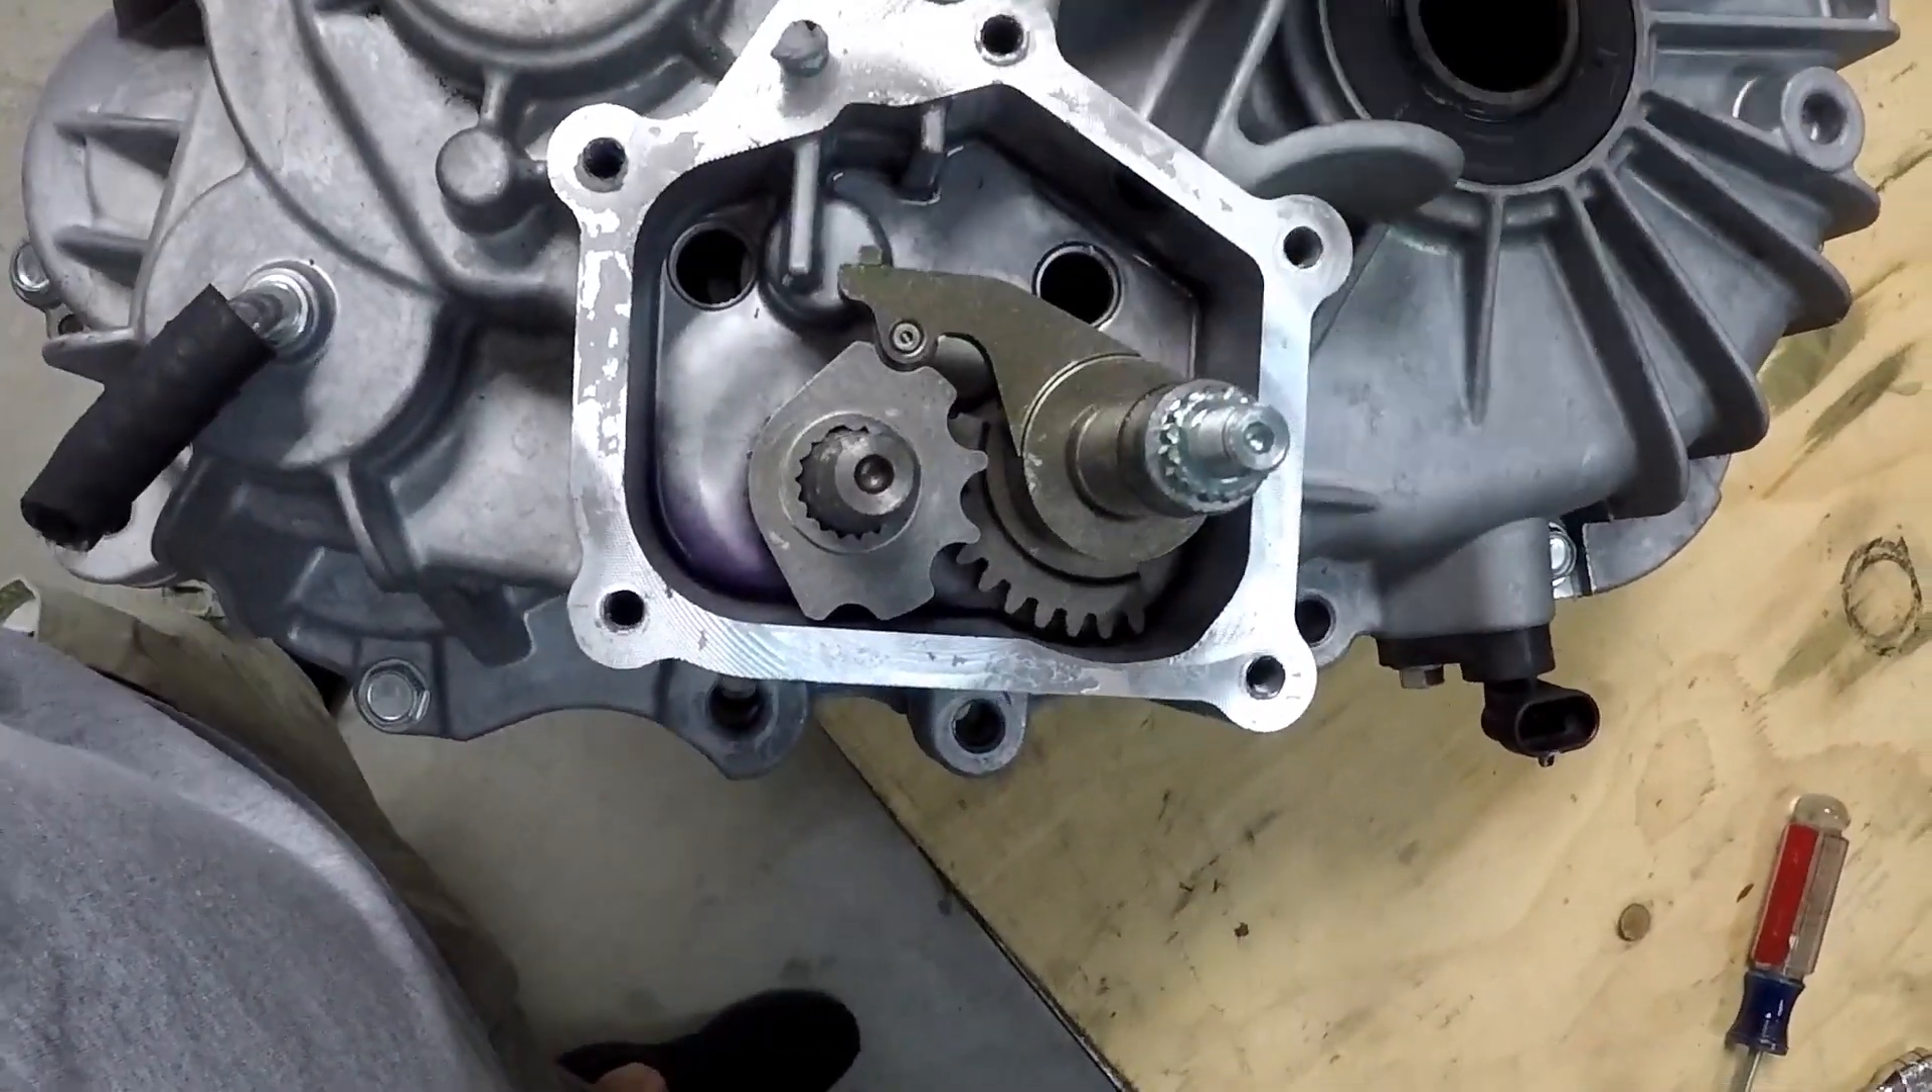Alright, now that we've got the cover off, we can see what's going on here.